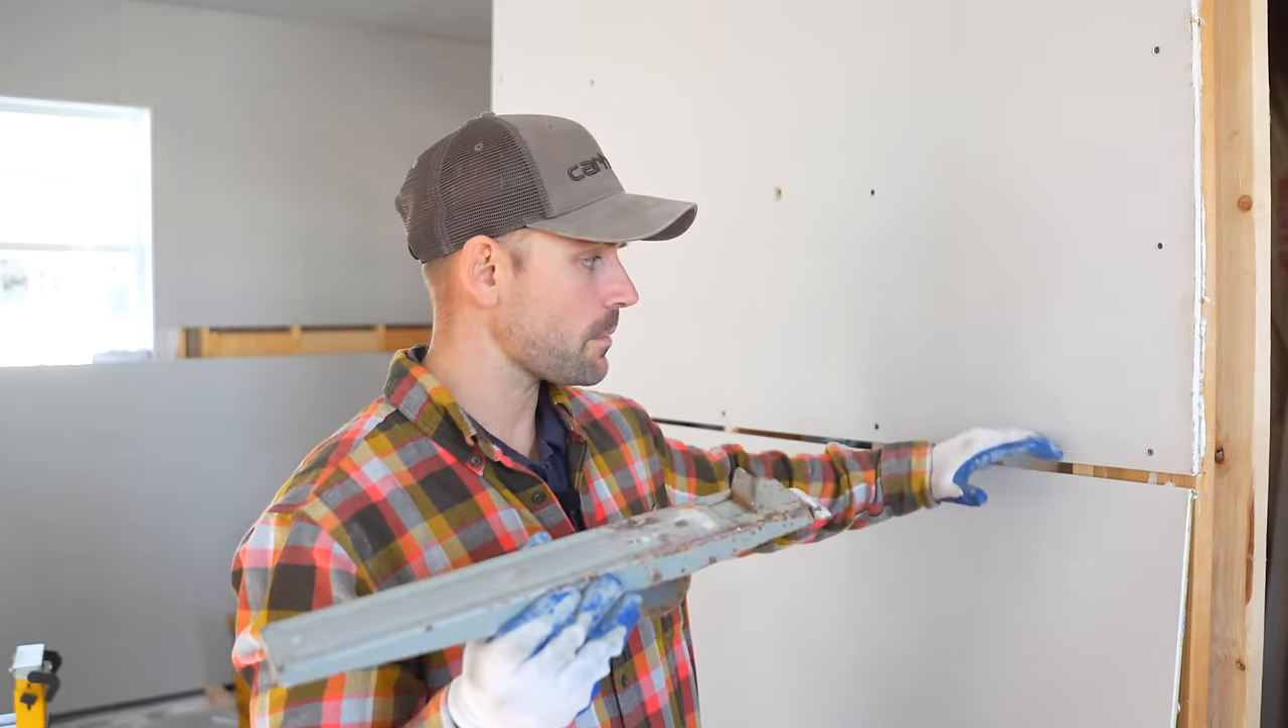As you can see this bottom row there's a gap here.